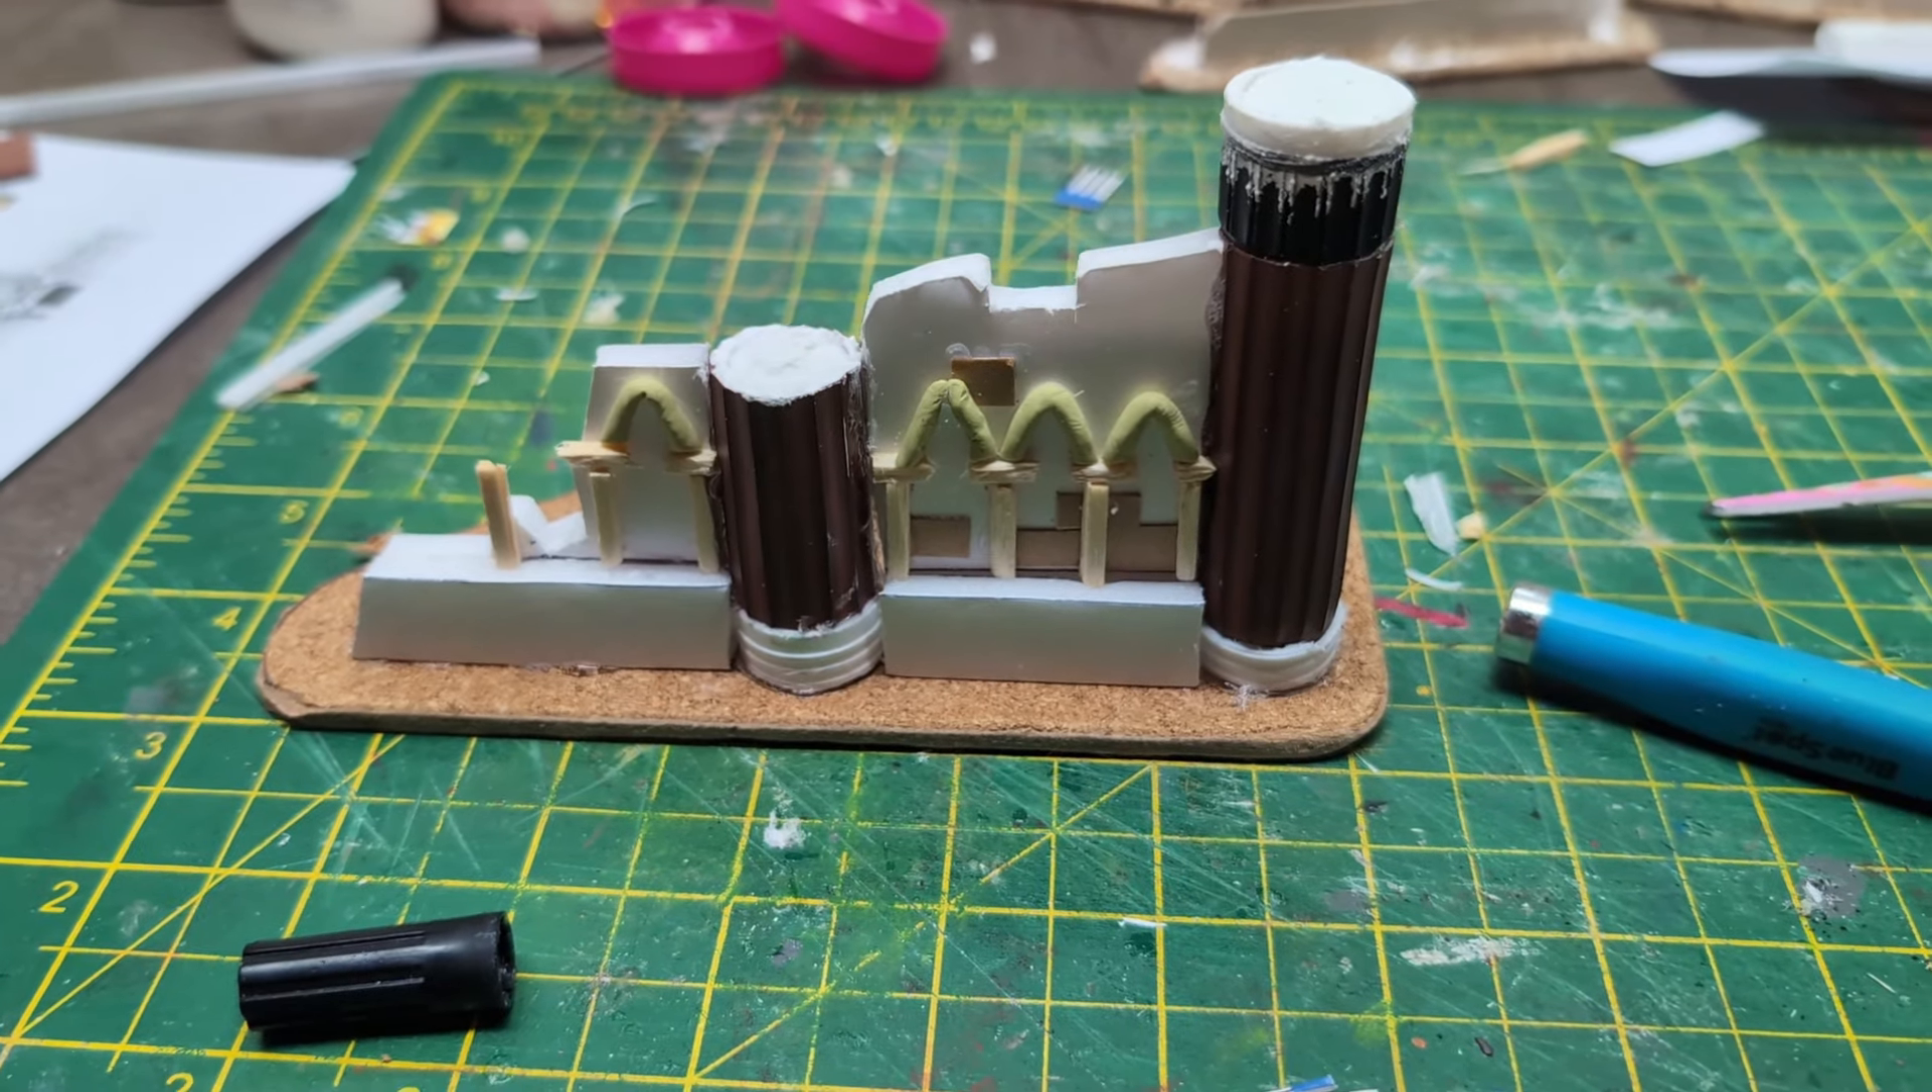I also attached another piece of foam core at the base, and then attached the other pillar, and then the other wall section.